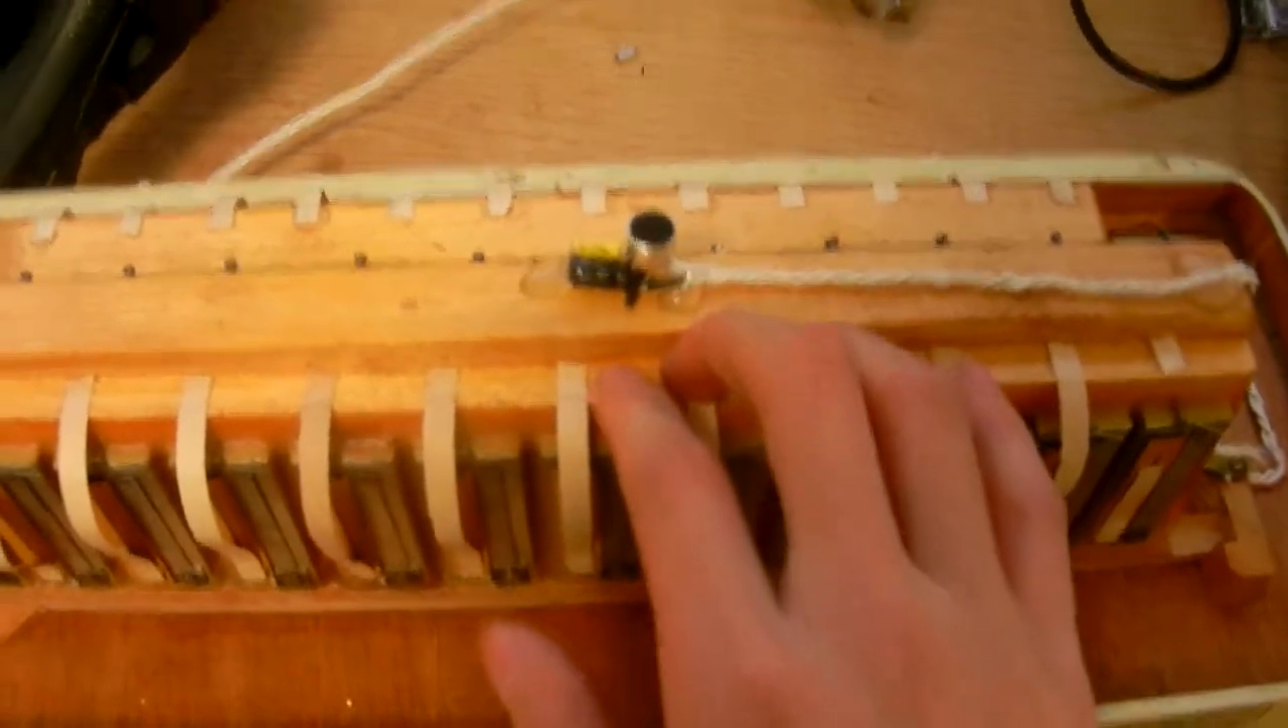The main part is this microphone is now set in here.